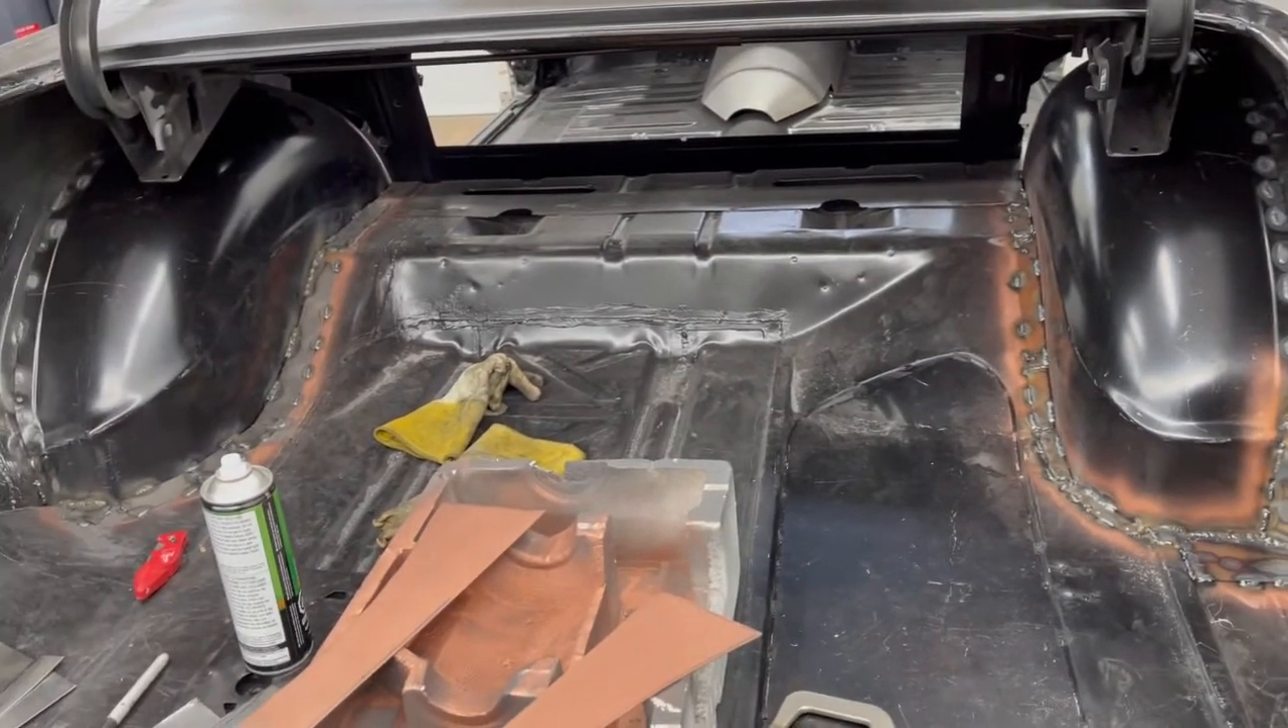We've got the mini tubs mostly welded in on both sides.